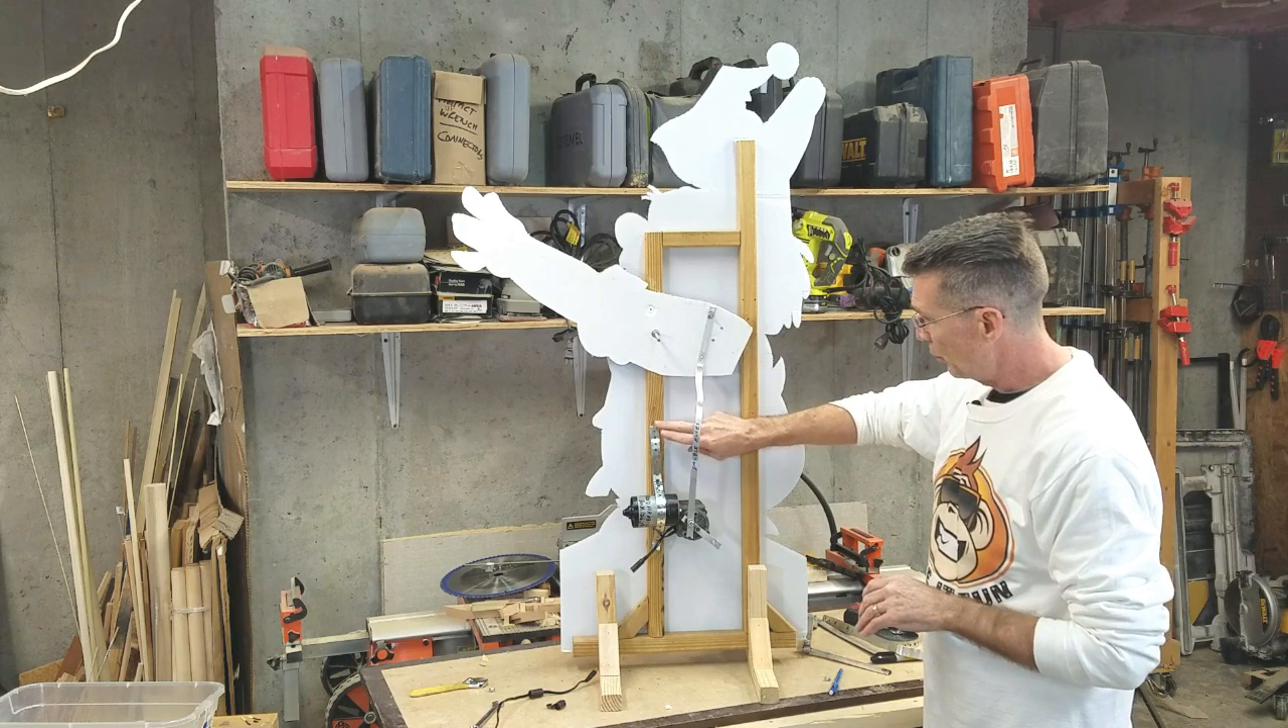So I've attached the motor with one piece of the strapping to the frame. It's good and solid.